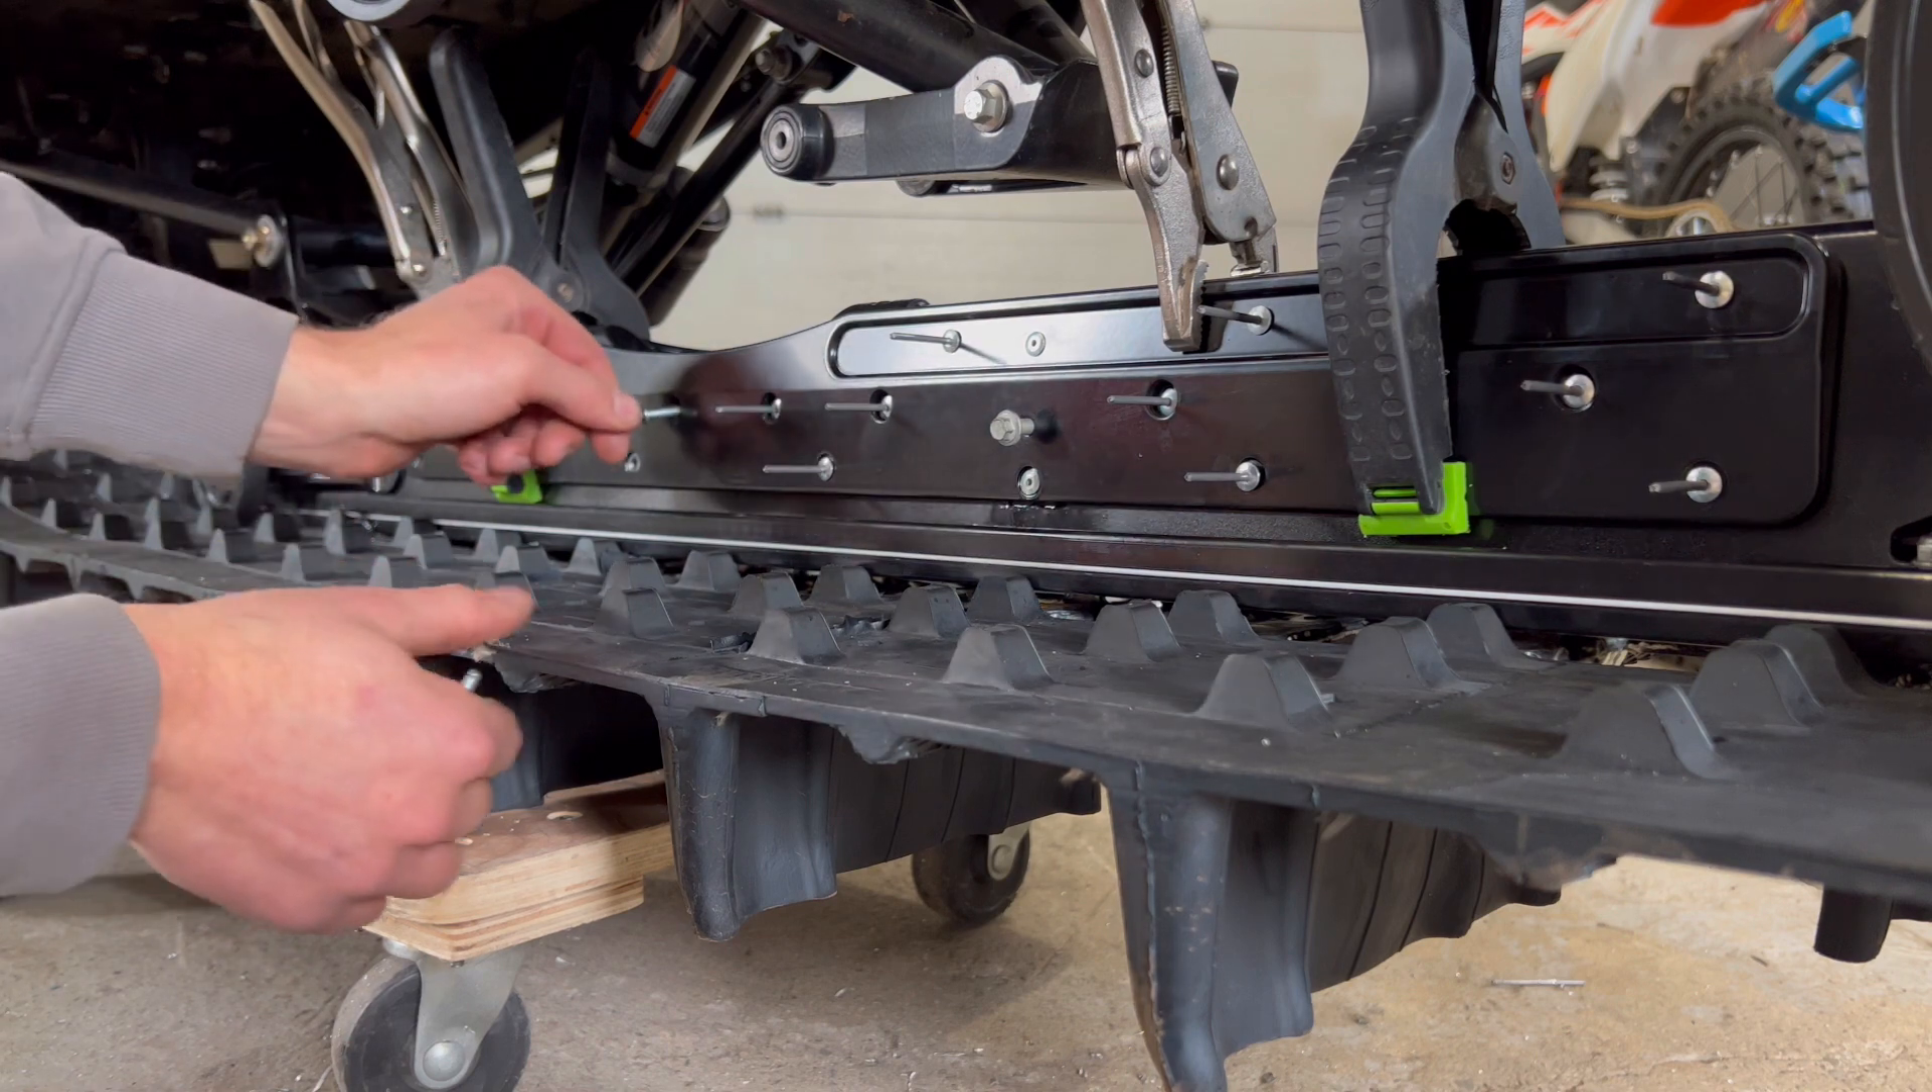Got all my holes drilled I'm just getting all my rivets set in place.